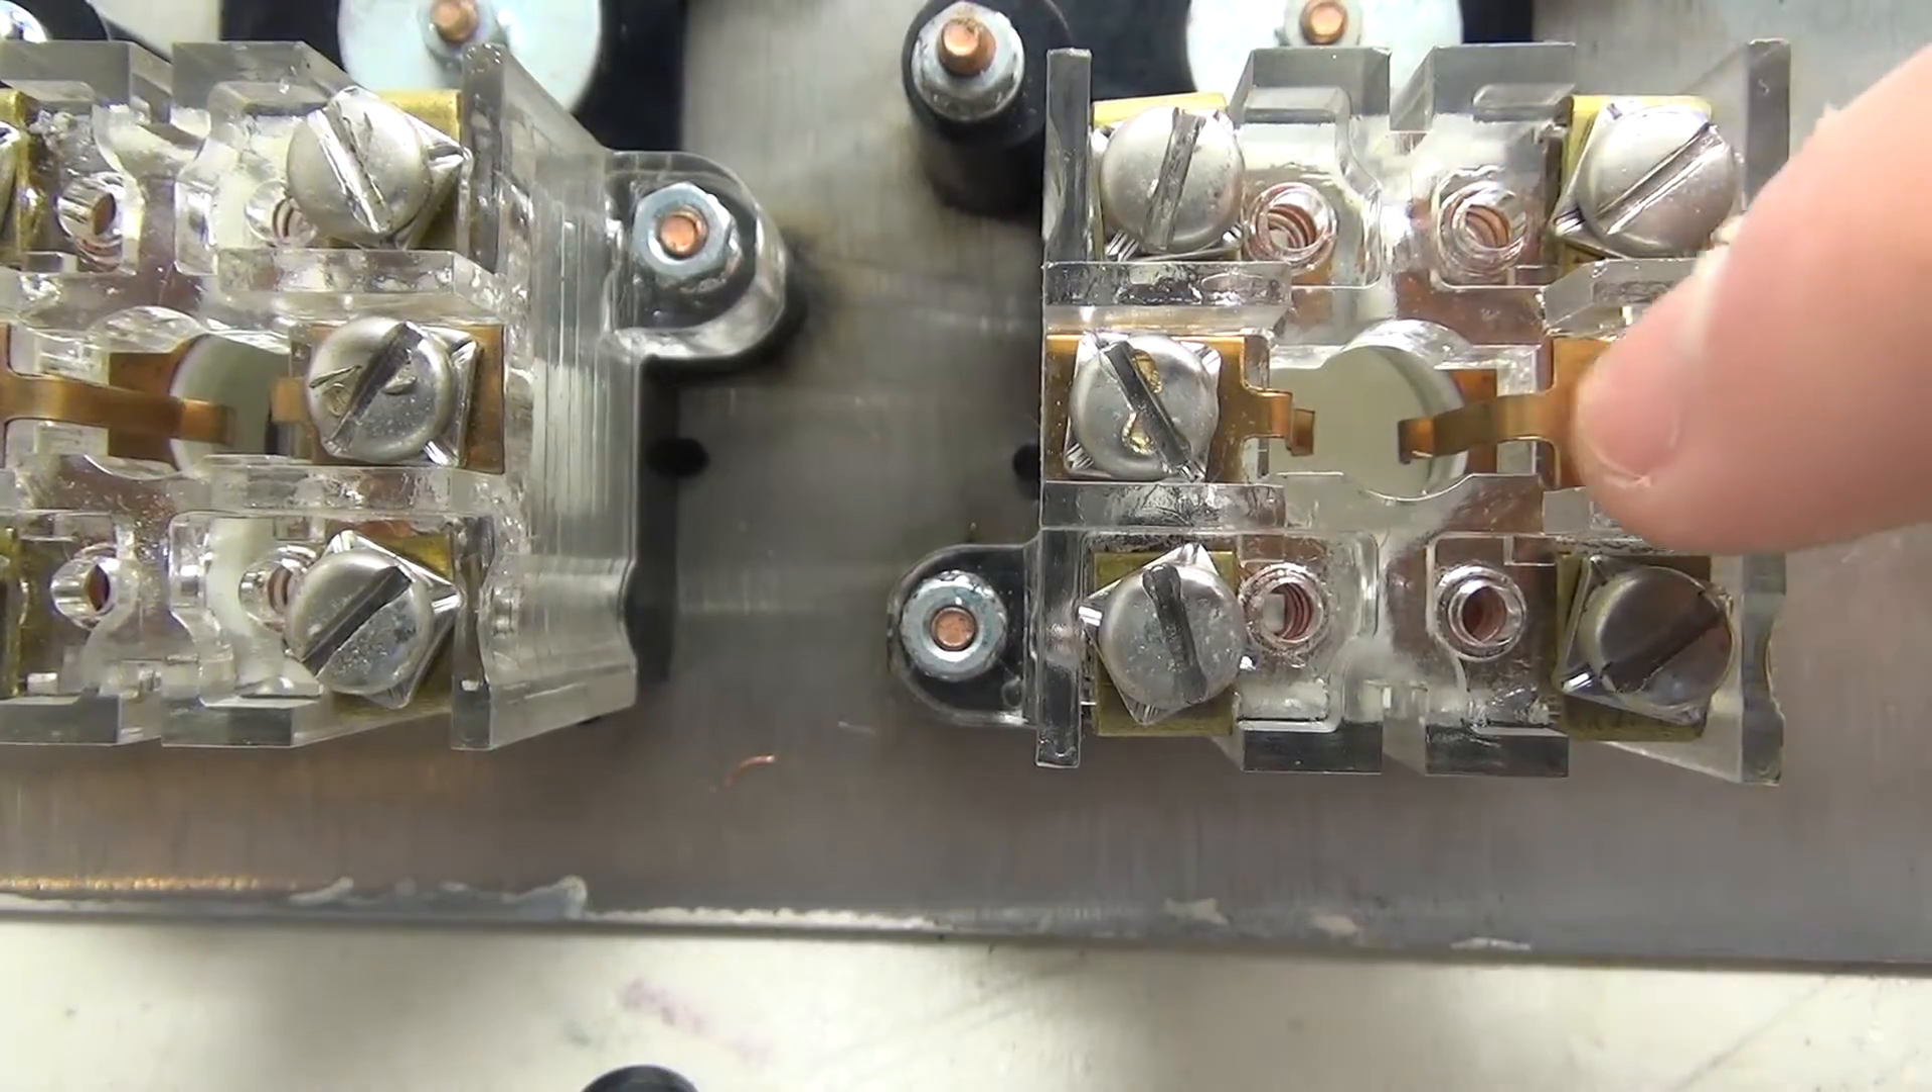Okay, so we've removed all the wires out of the buttons.